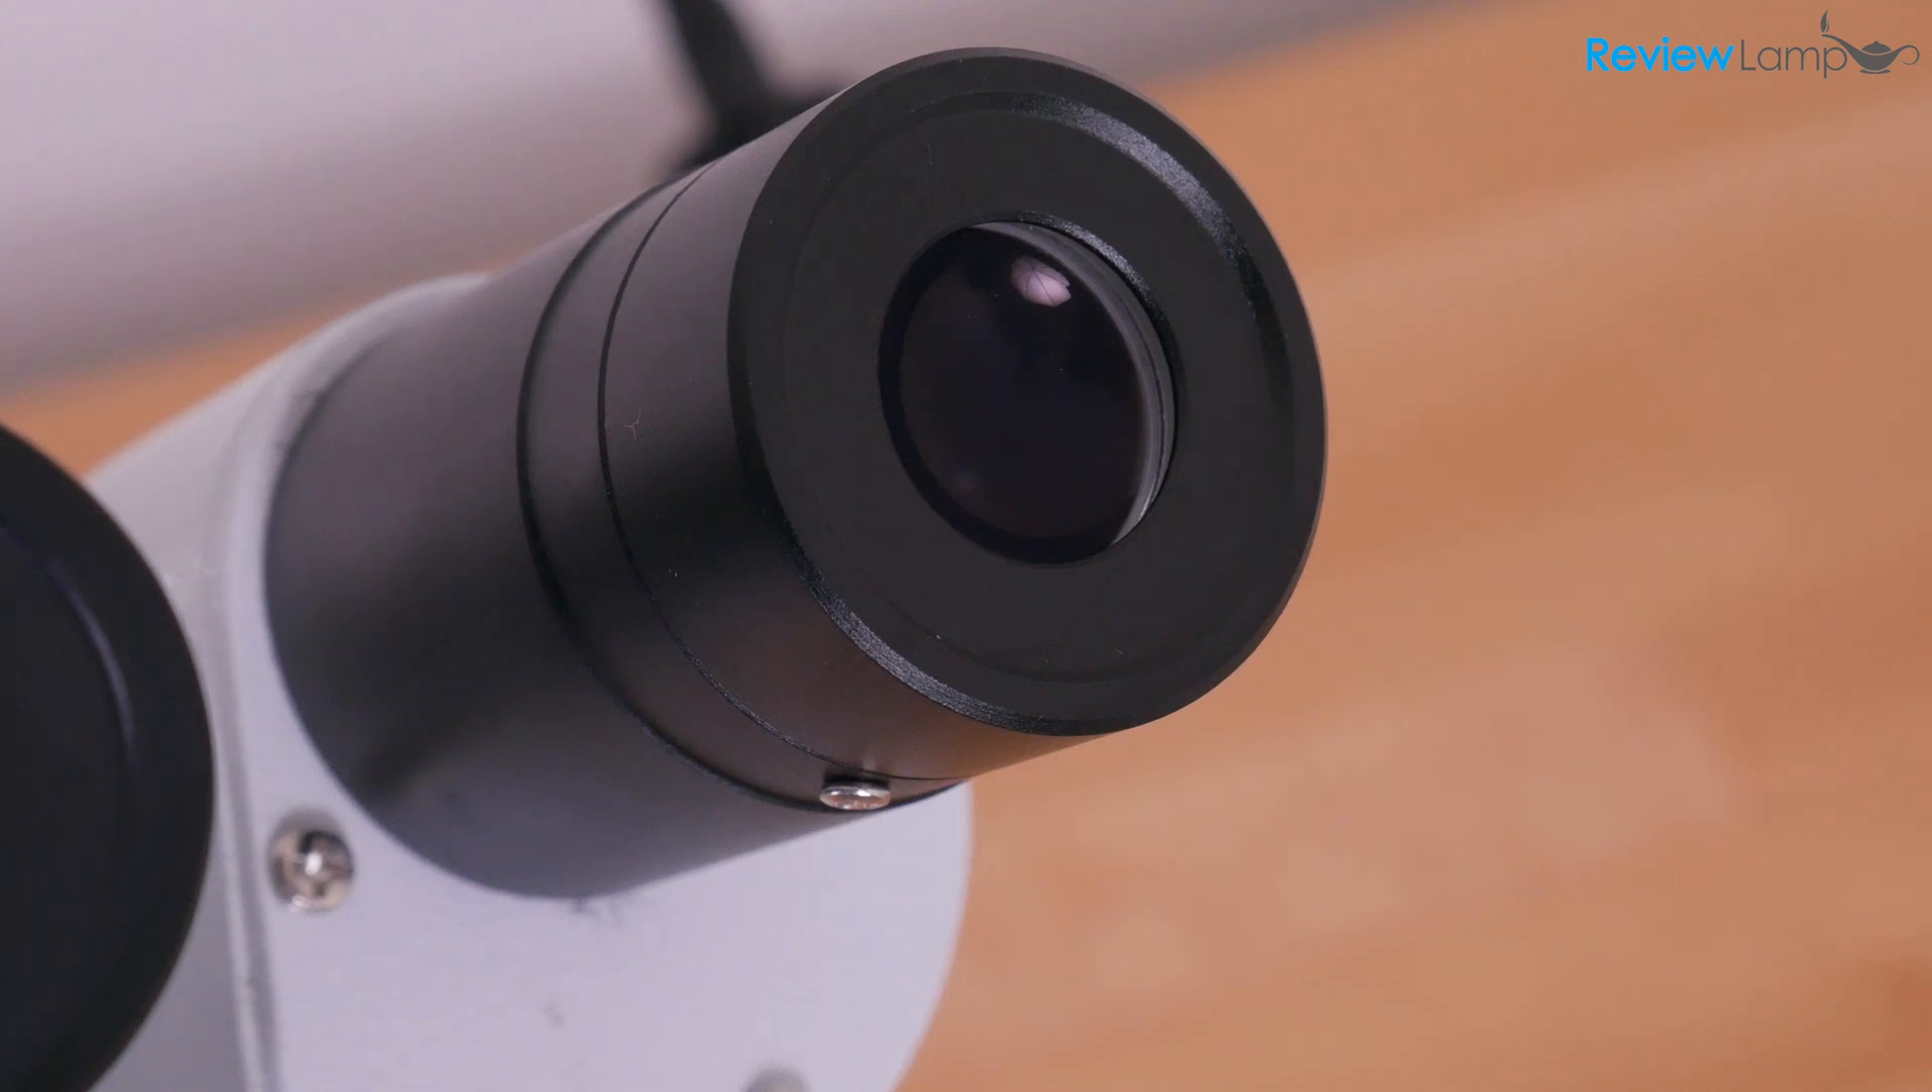So the eyepieces are now installed.